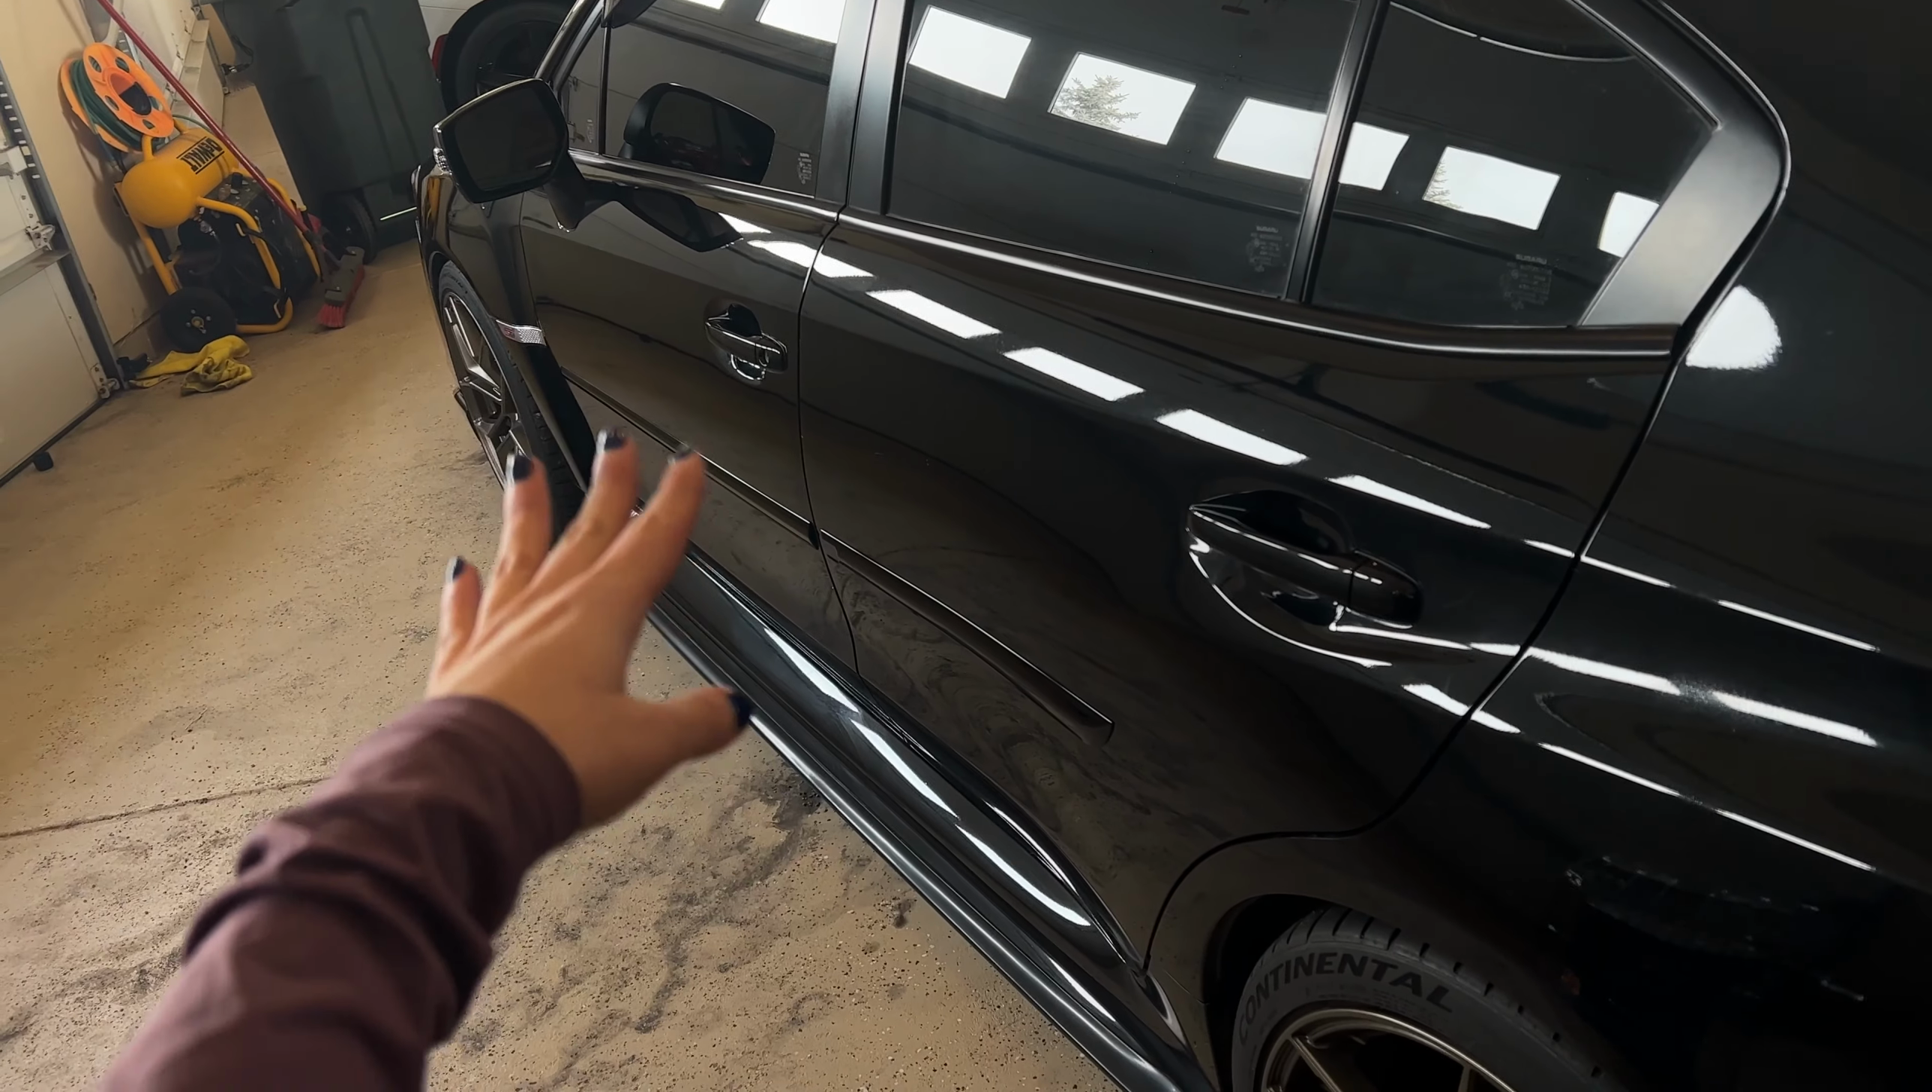So i still have the driver's side door handles installed so i'll take you through and show you how to remove those as well as the mirror.